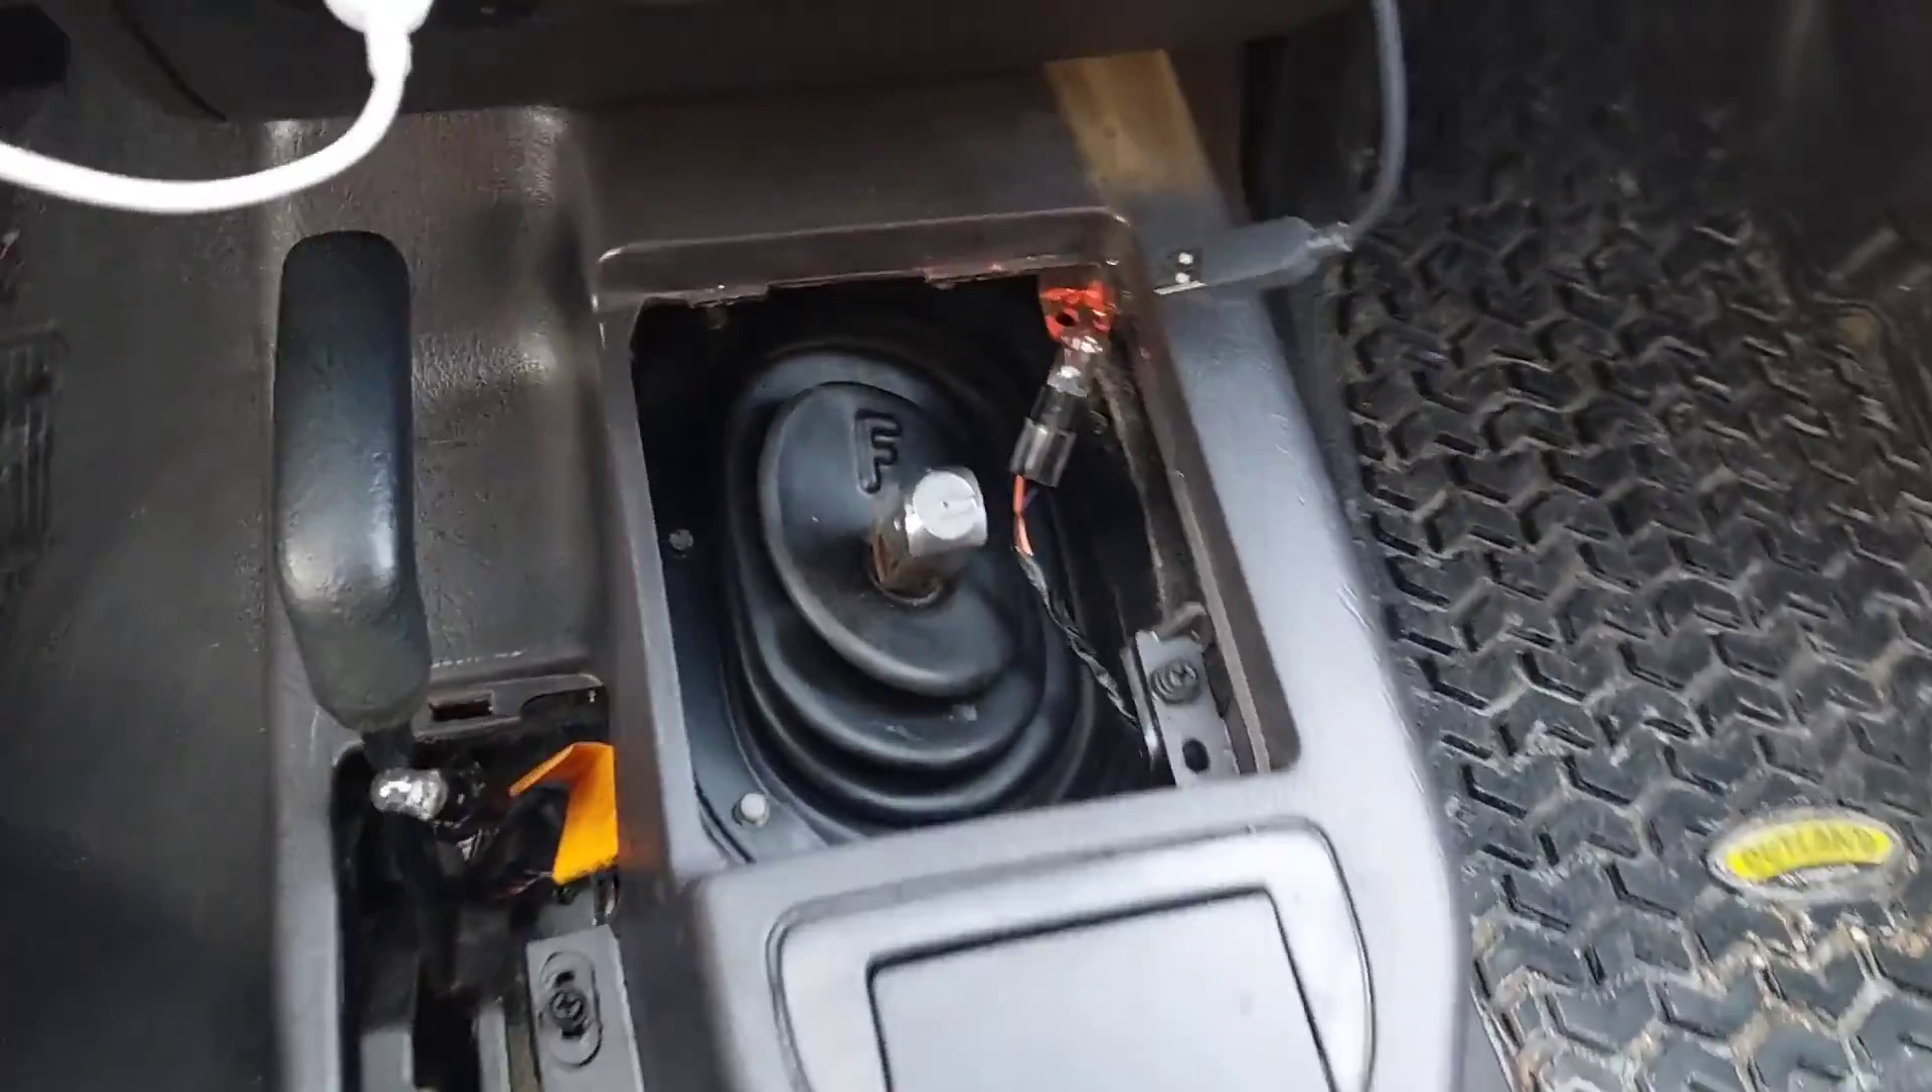All right center console's in and the shift lever looks pretty perfectly centered in there if you ask me or about as close as it should be.